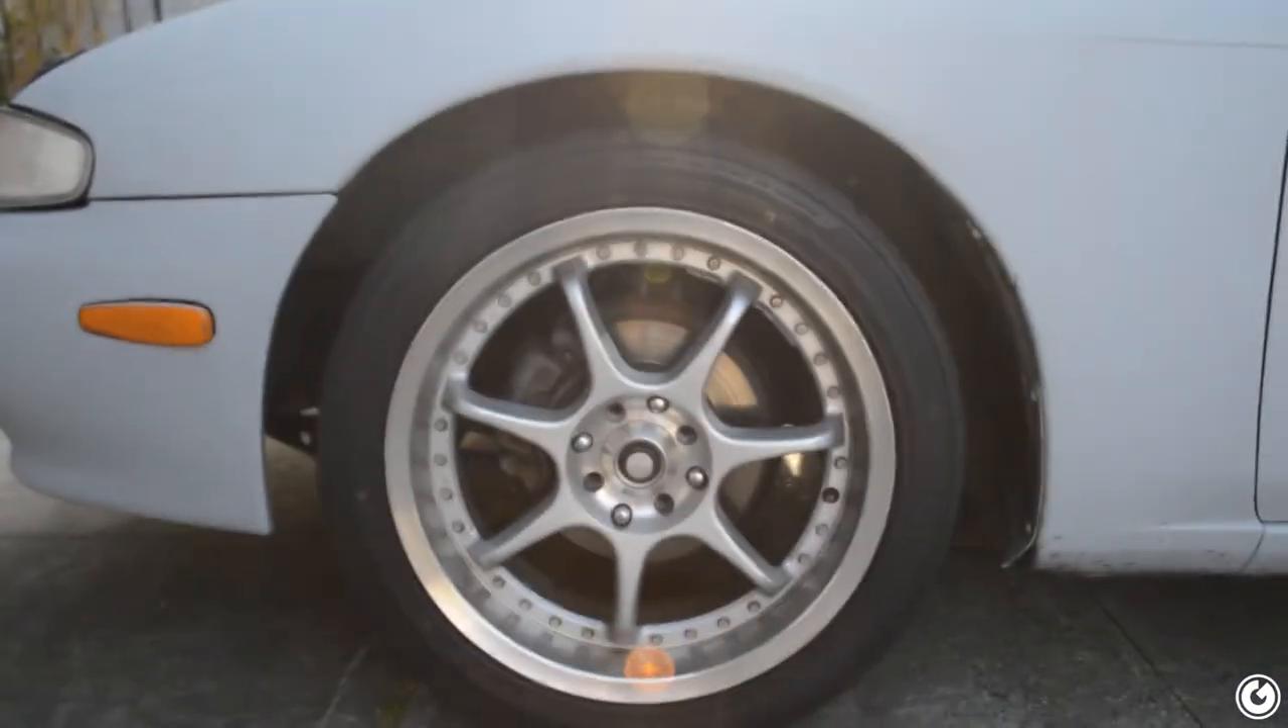If you guys look at this side this is the good side the wheel is perfectly in the middle of the fender.